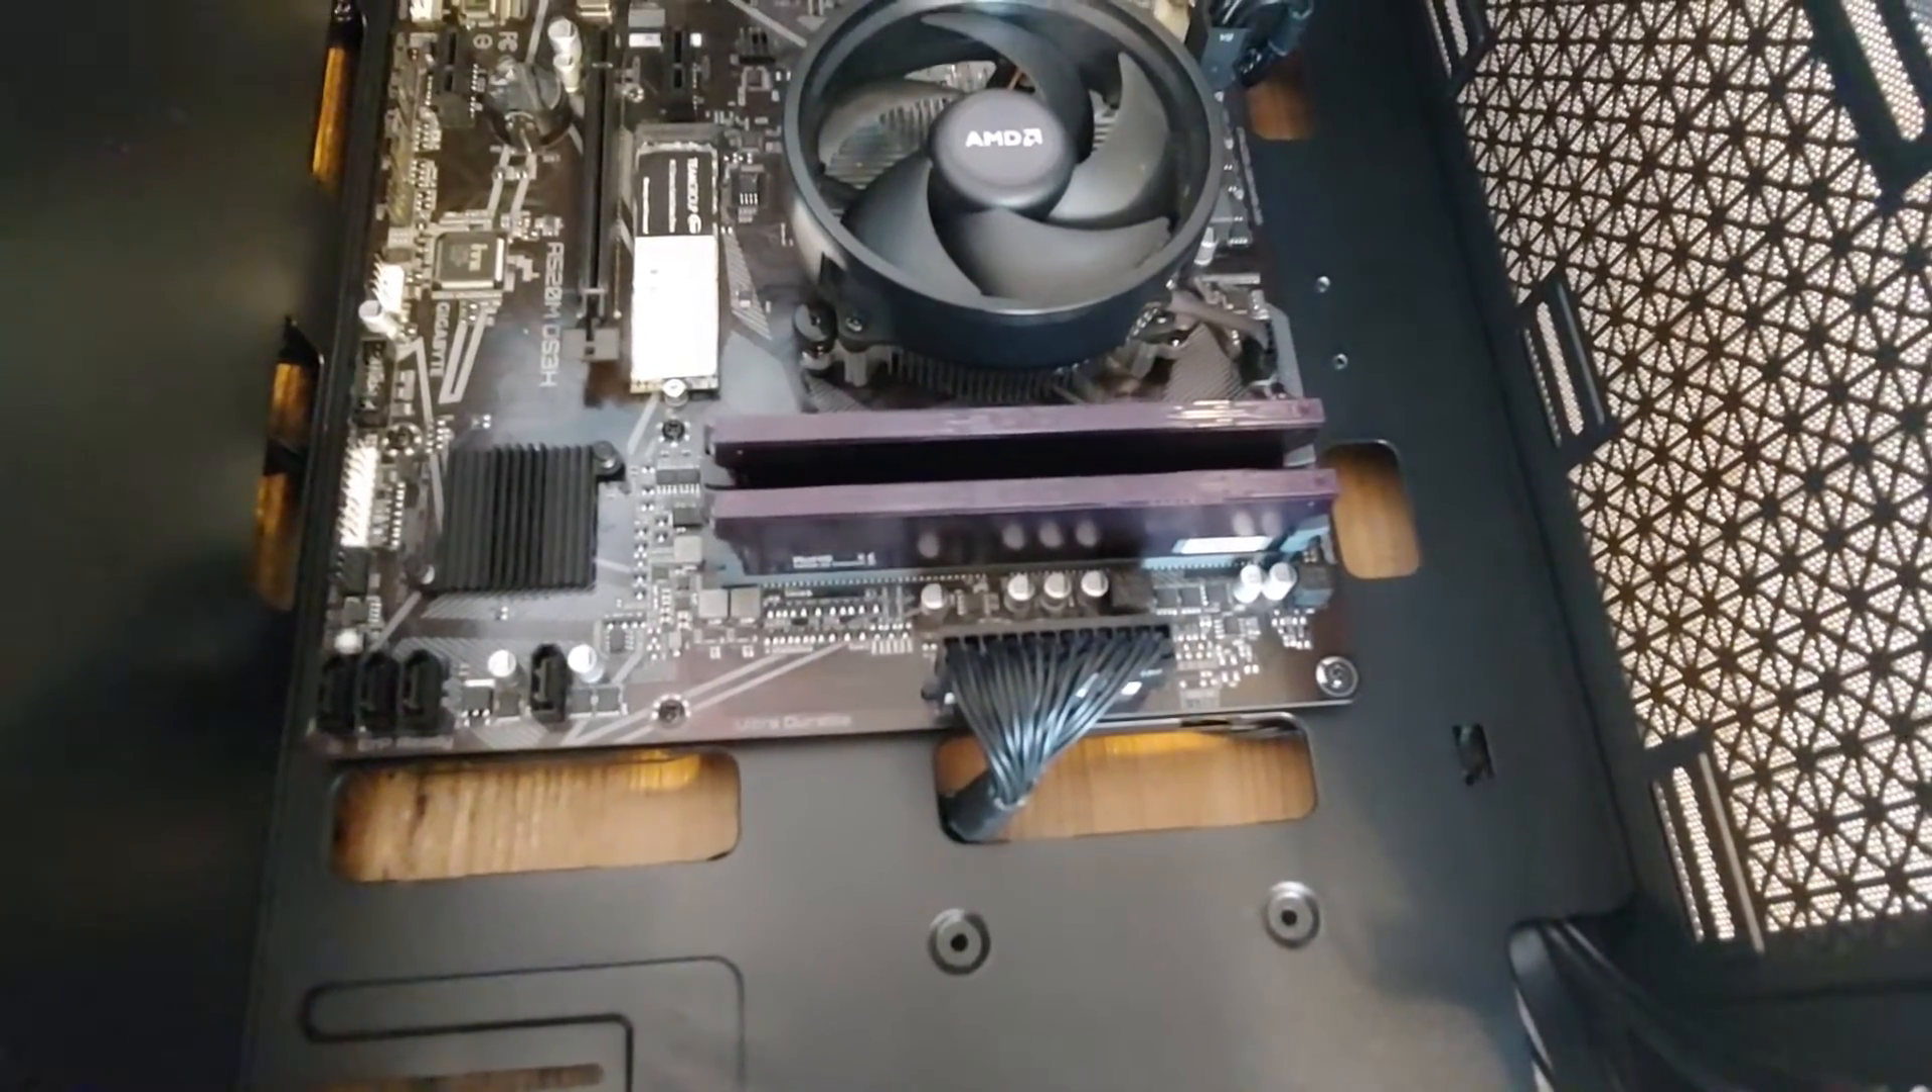So, in this case the memory is already installed.